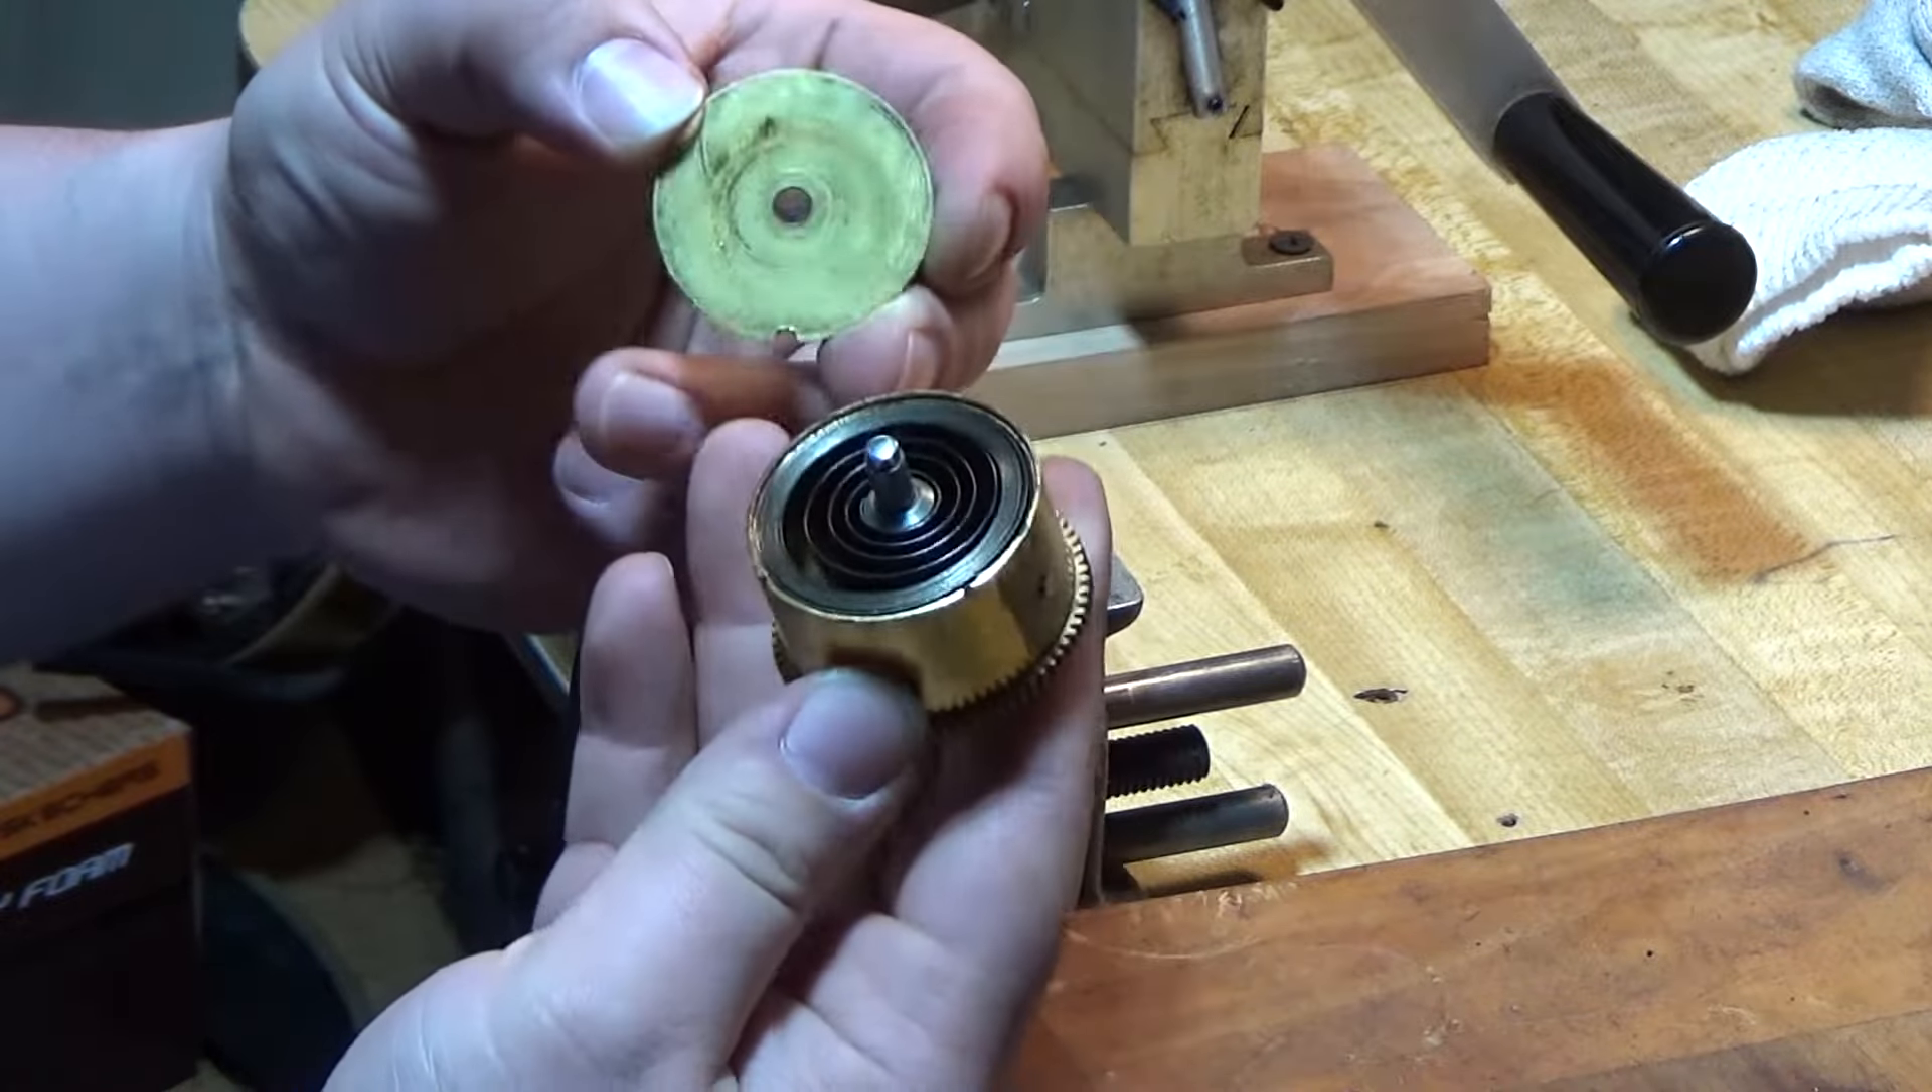And lo and behold, we got our cover off.